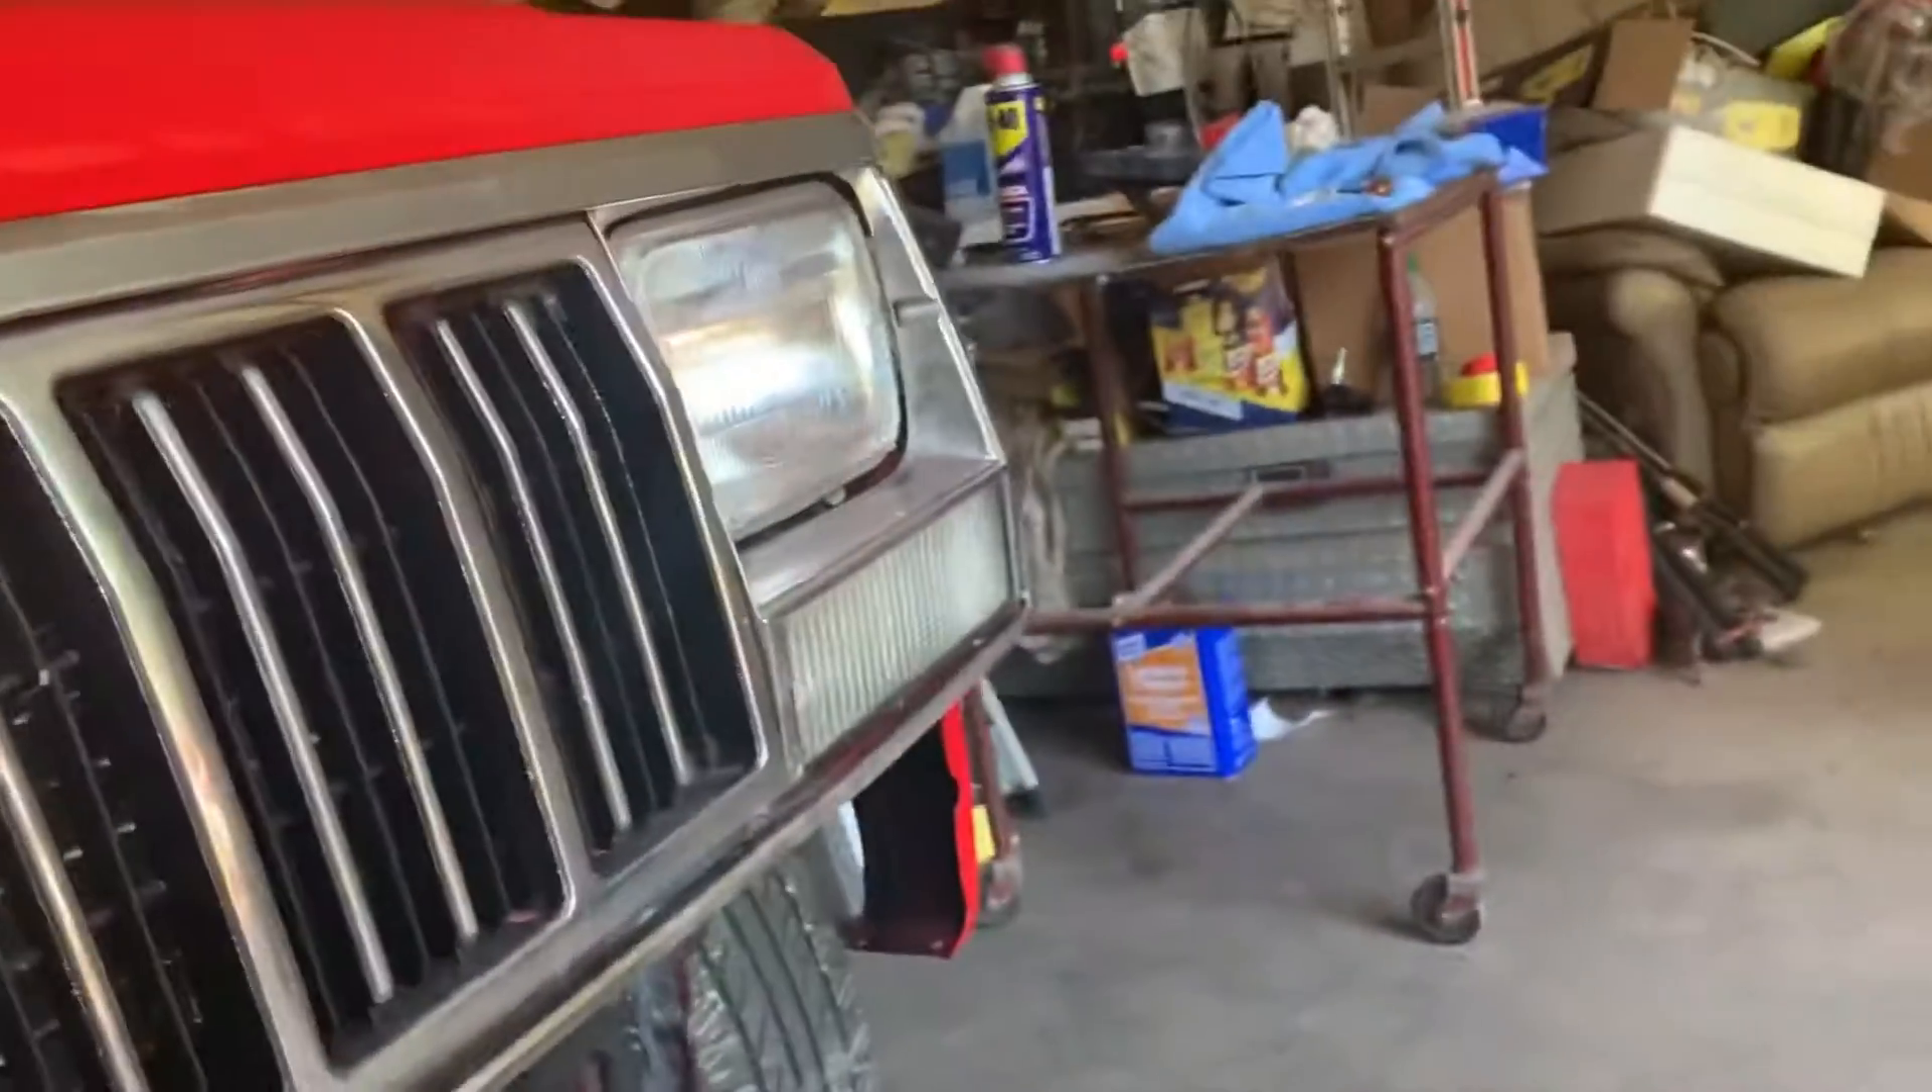The grill is in and secure.